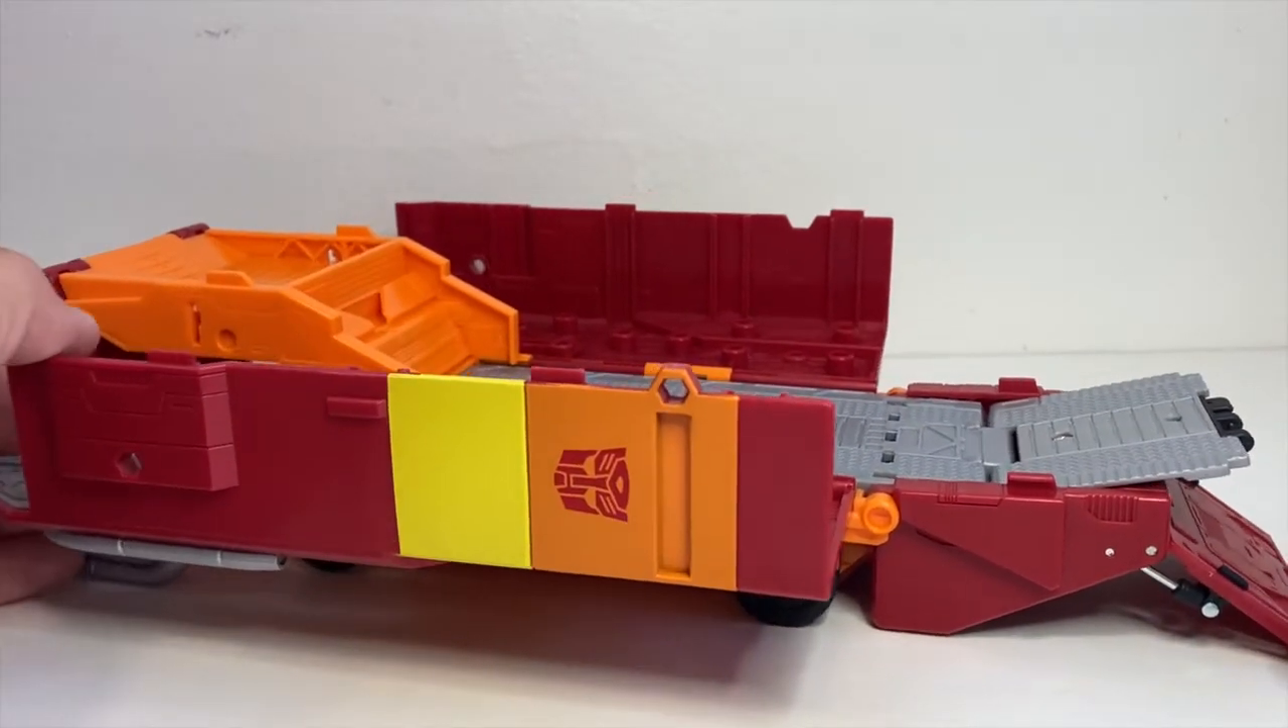The thing I really don't like about that look in particular is that, like, it makes this panel kind of, like, awkwardly stick up at an angle. Like, it's not flat like the rest of it.